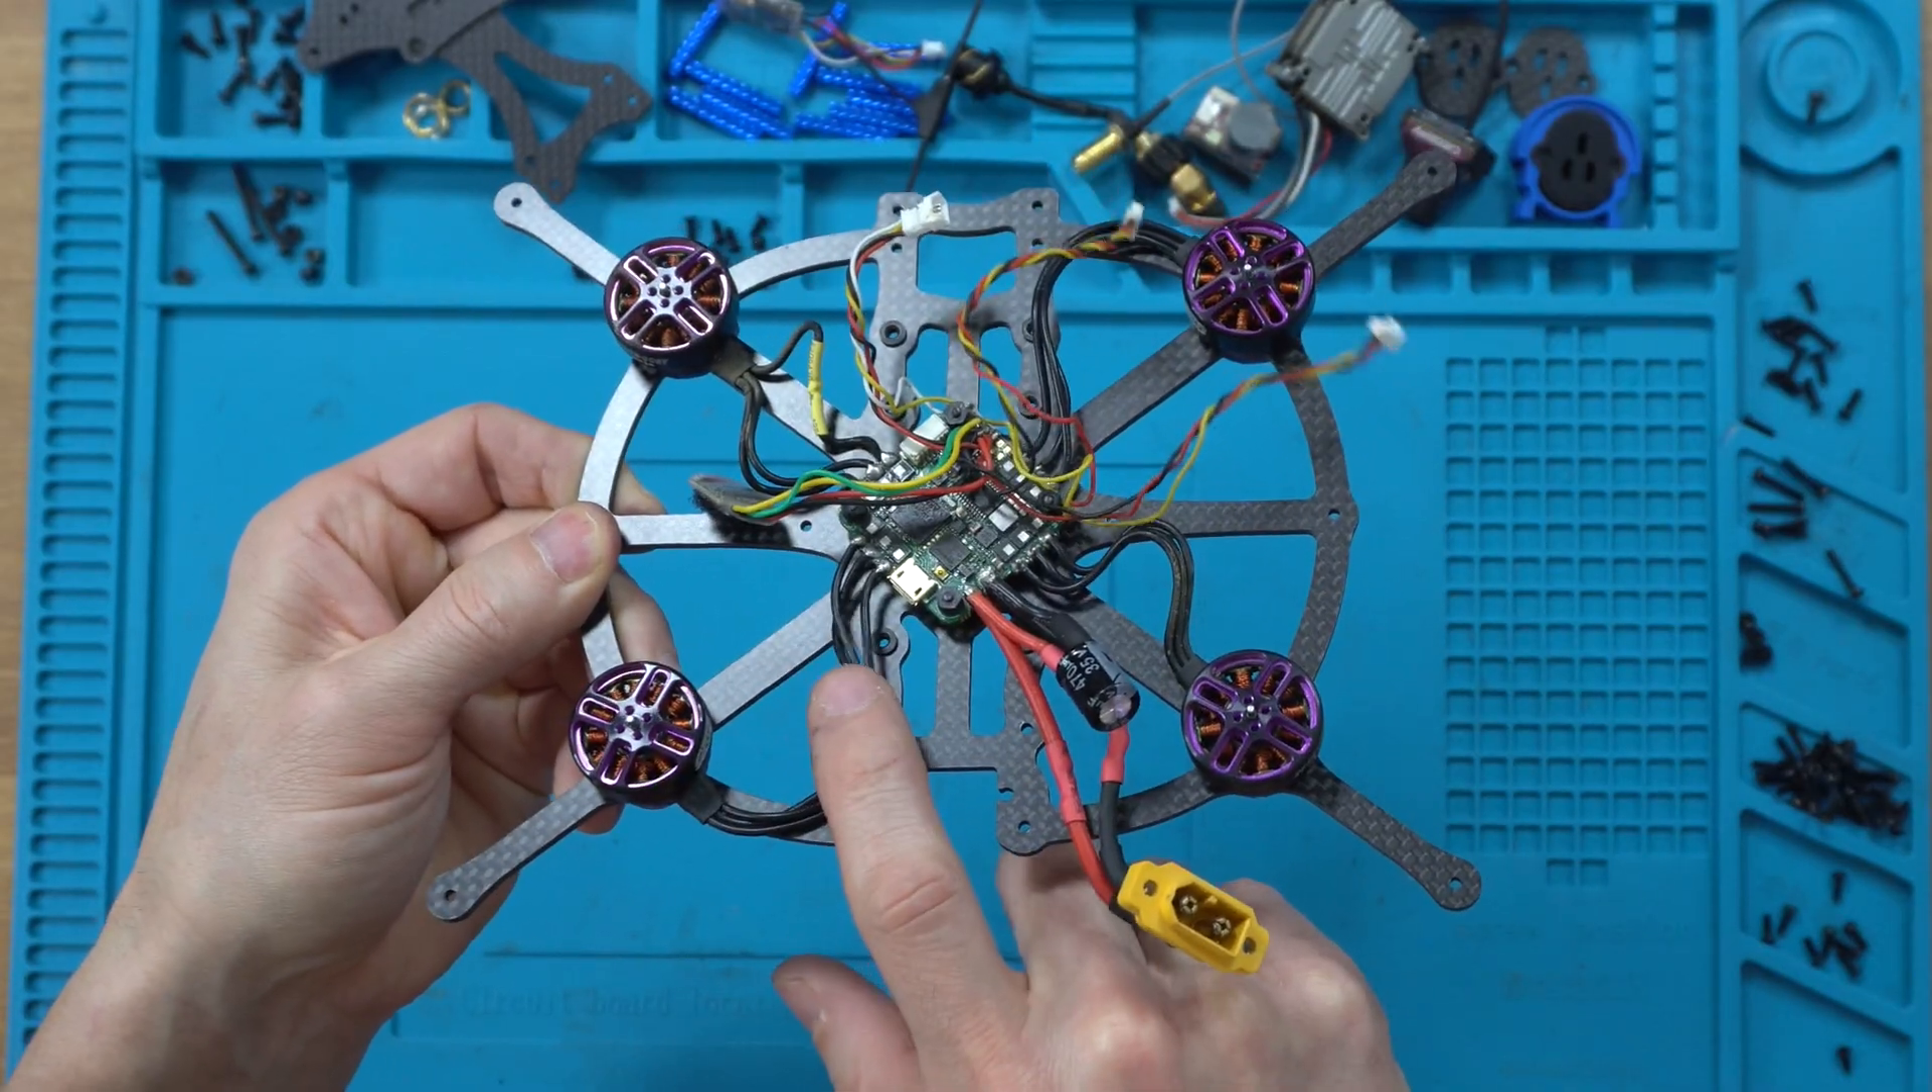I've got the motors mounted up.